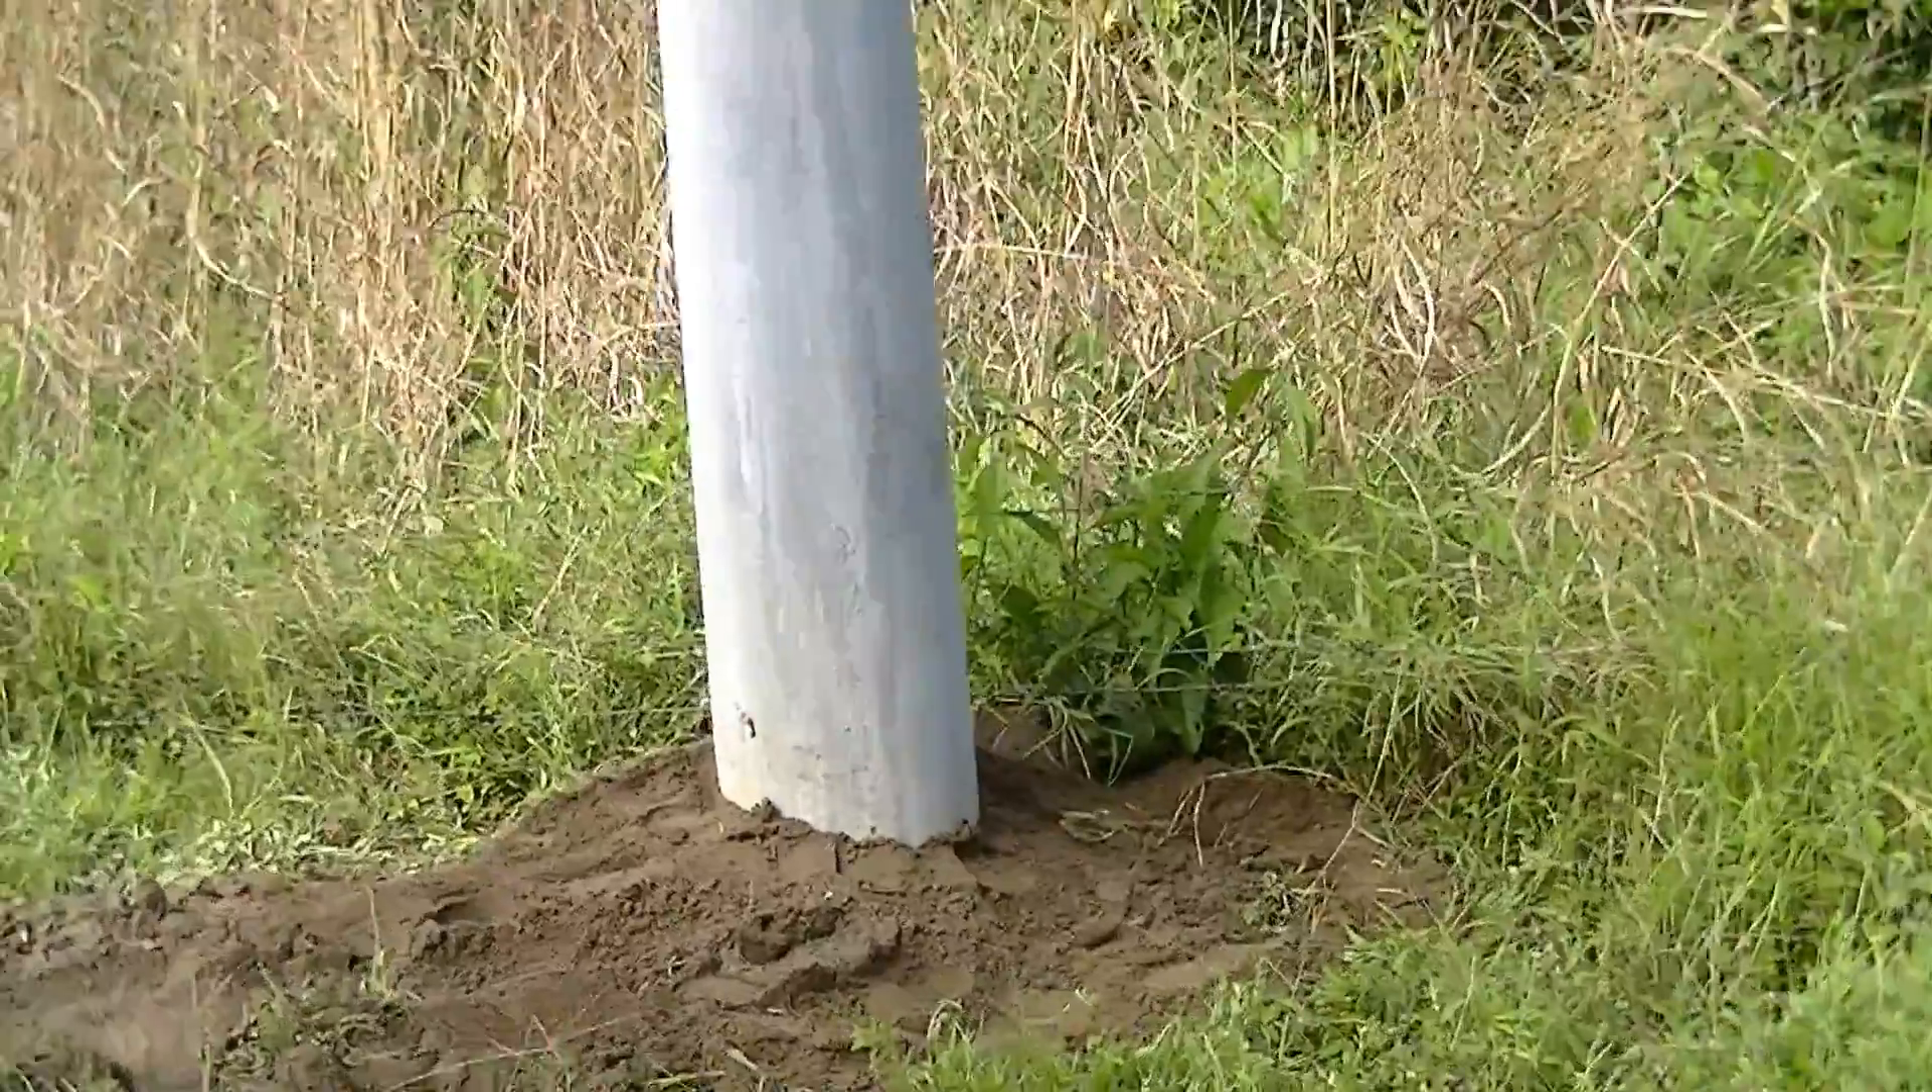So this is the pole that just got installed. This is the largest of the bunch, right up by the street.